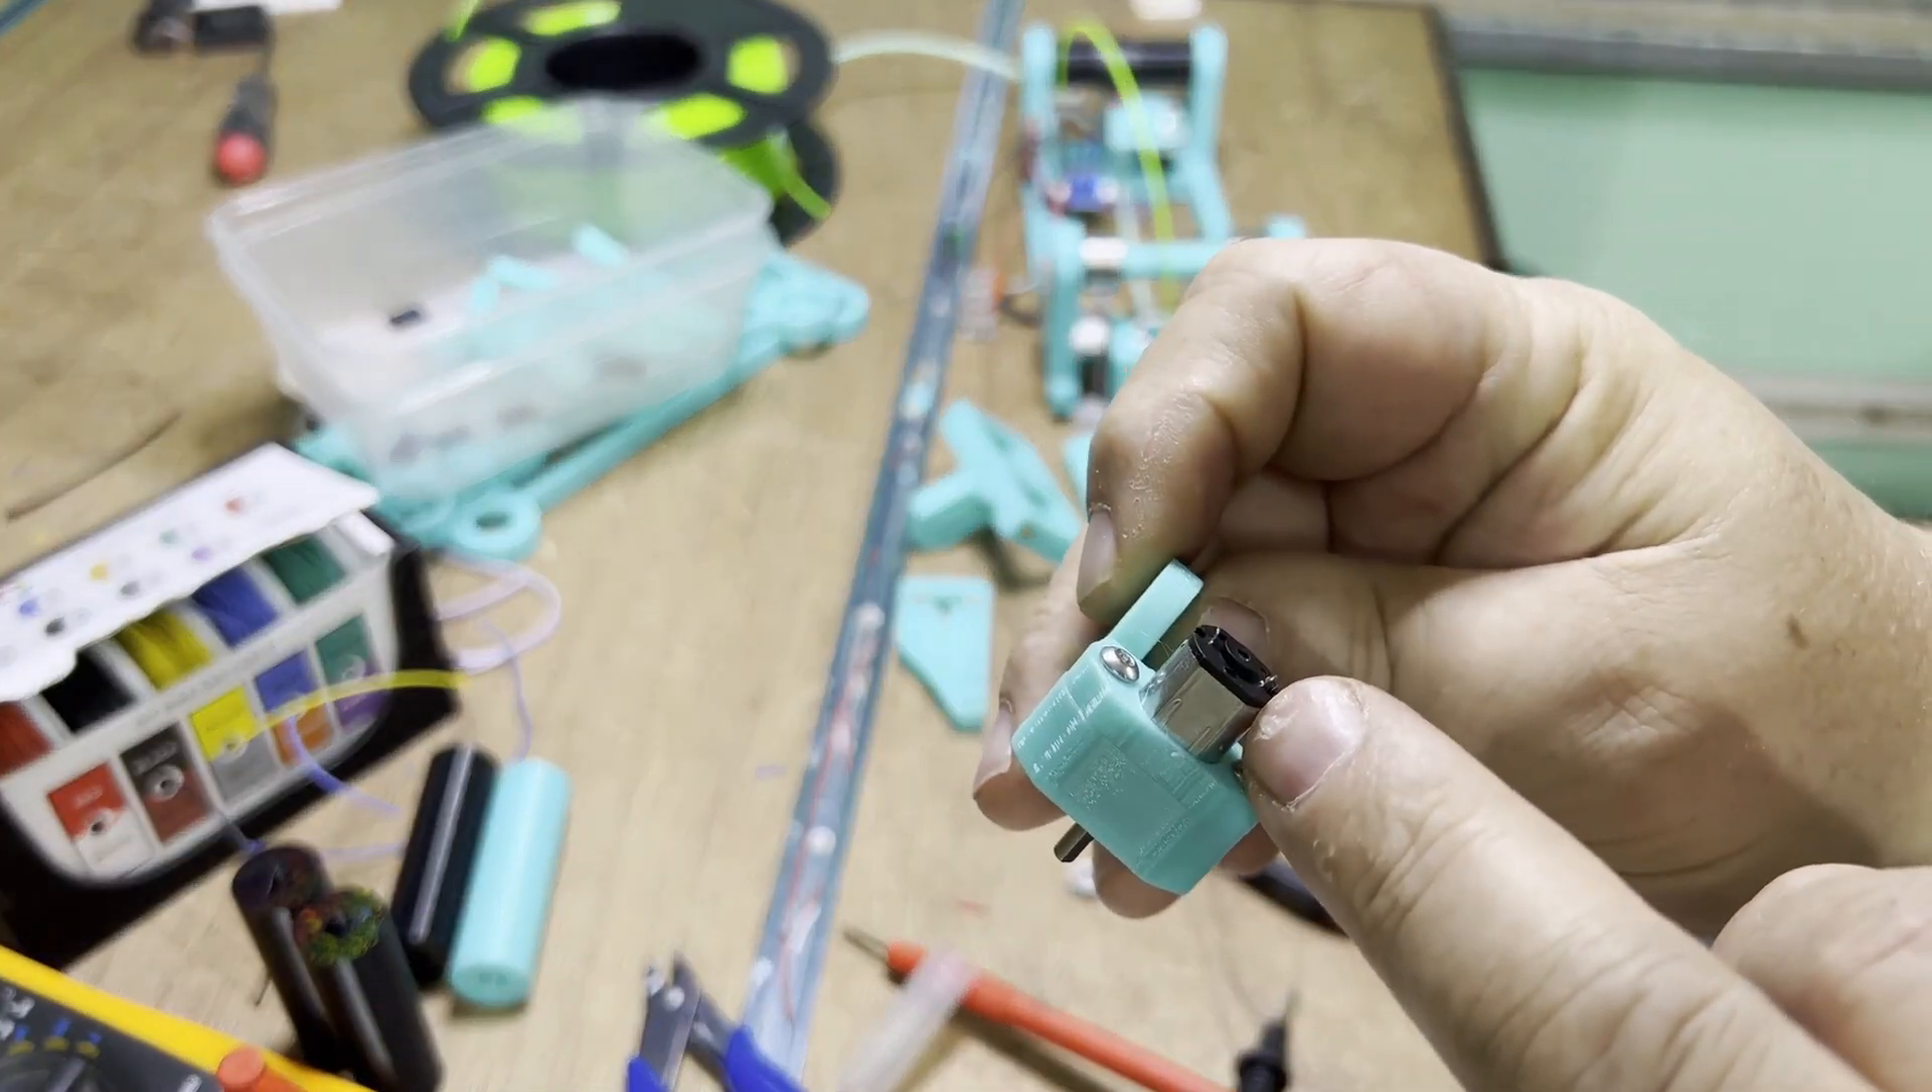The first part of assembly is the motor unit, which you can see here, sandwiched between two of the printed parts.